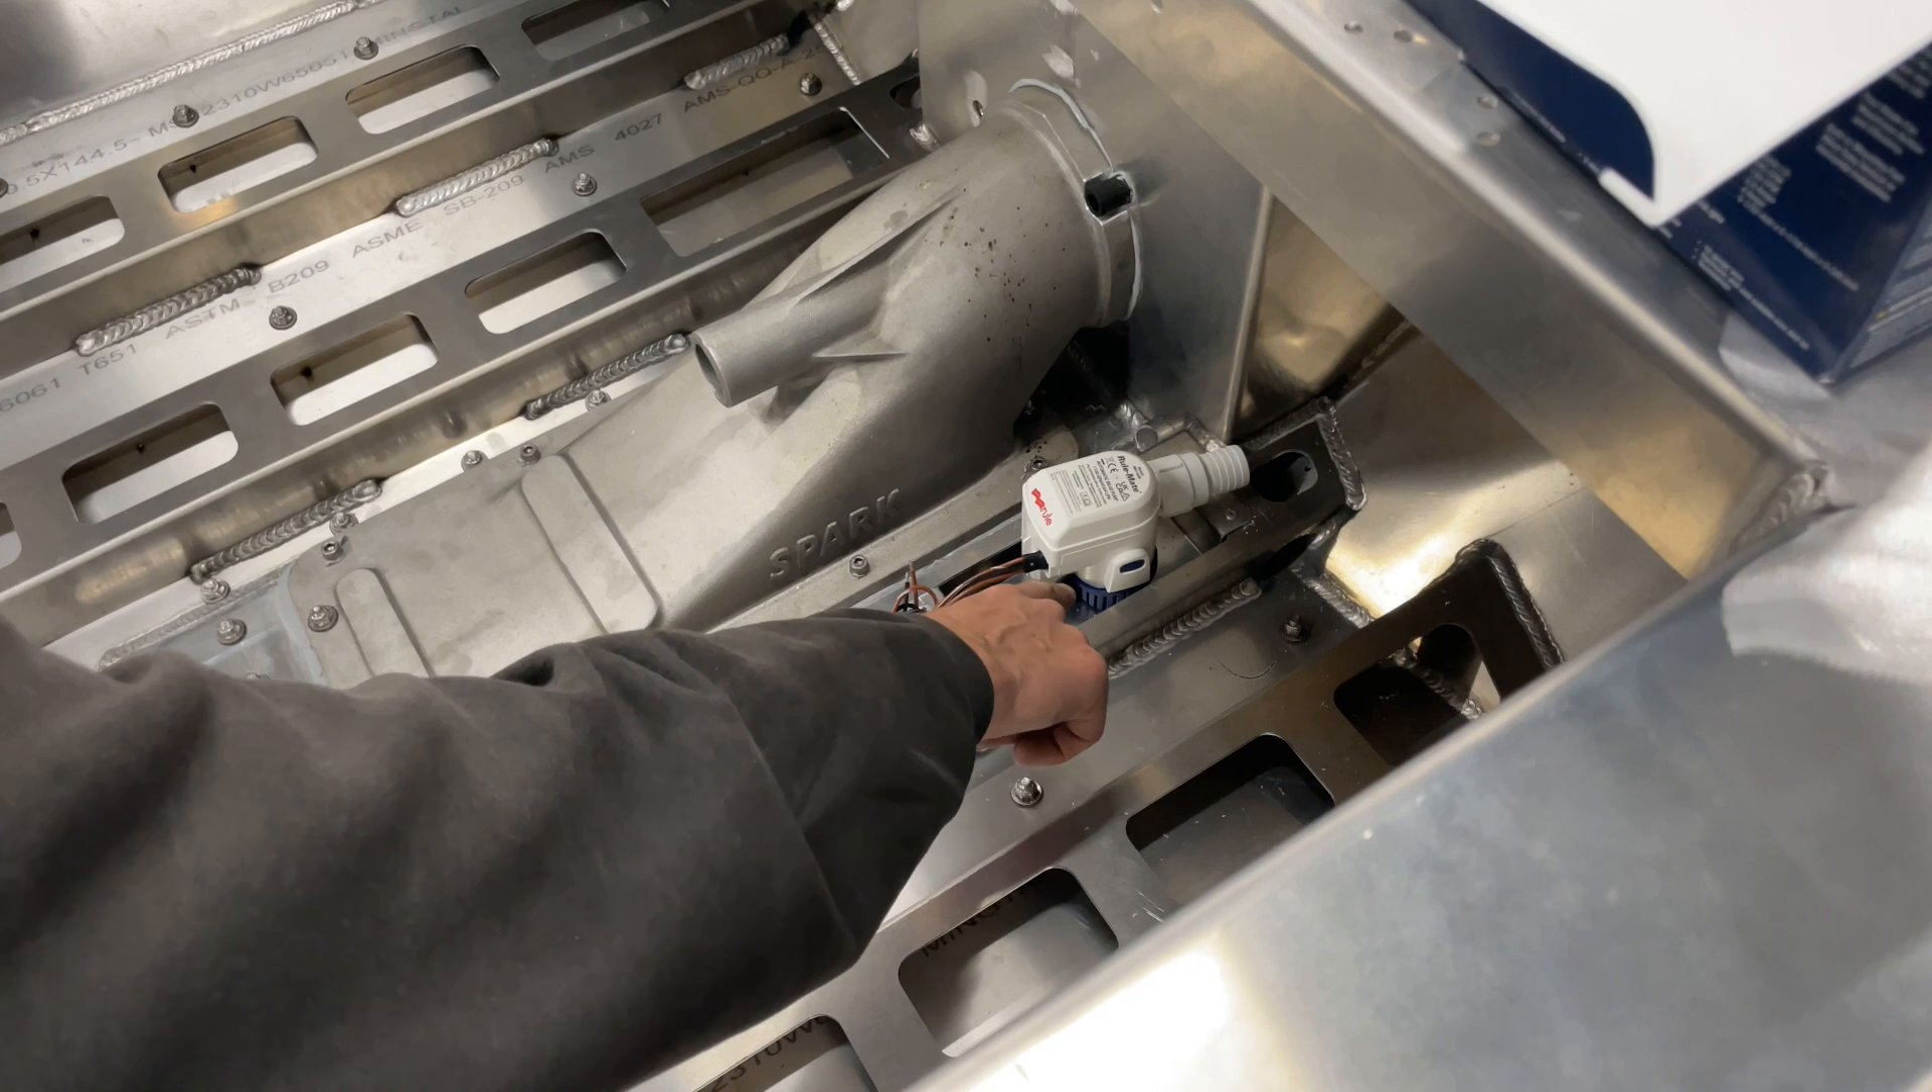In the bilge here we've got our bilge pump mounted.